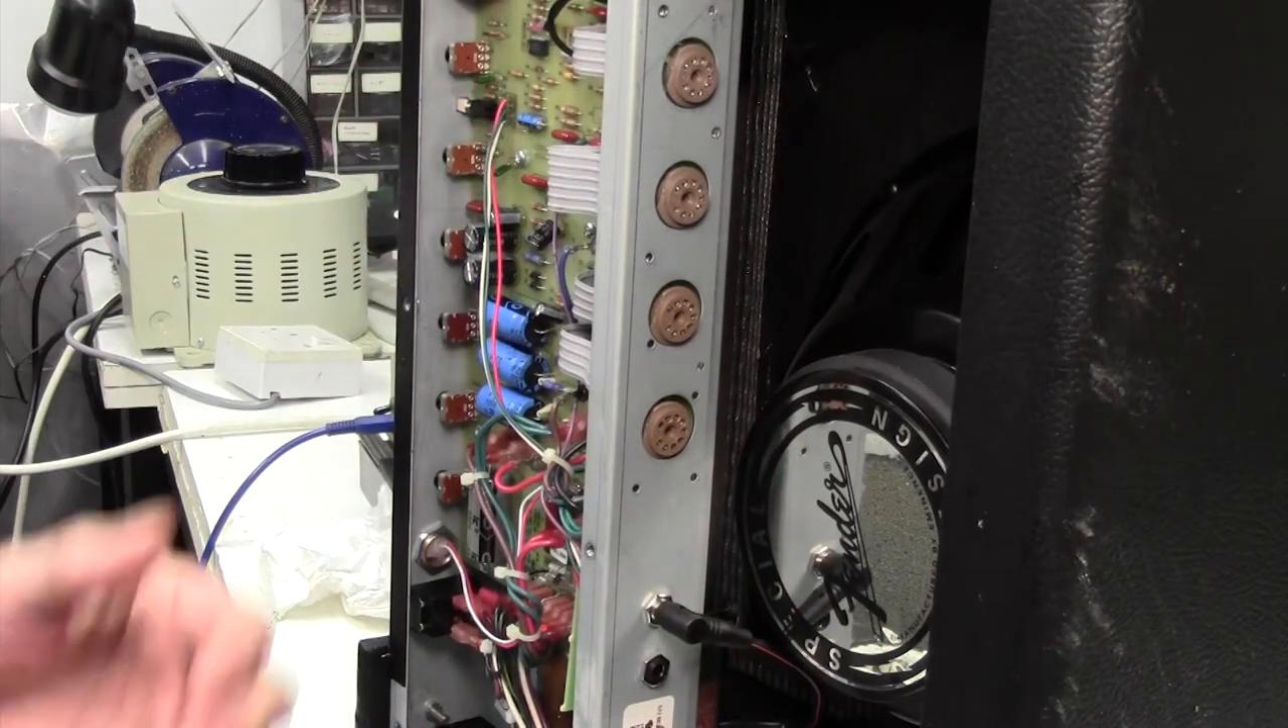Right well the board went back very easily only took about a minute to put the board back in.